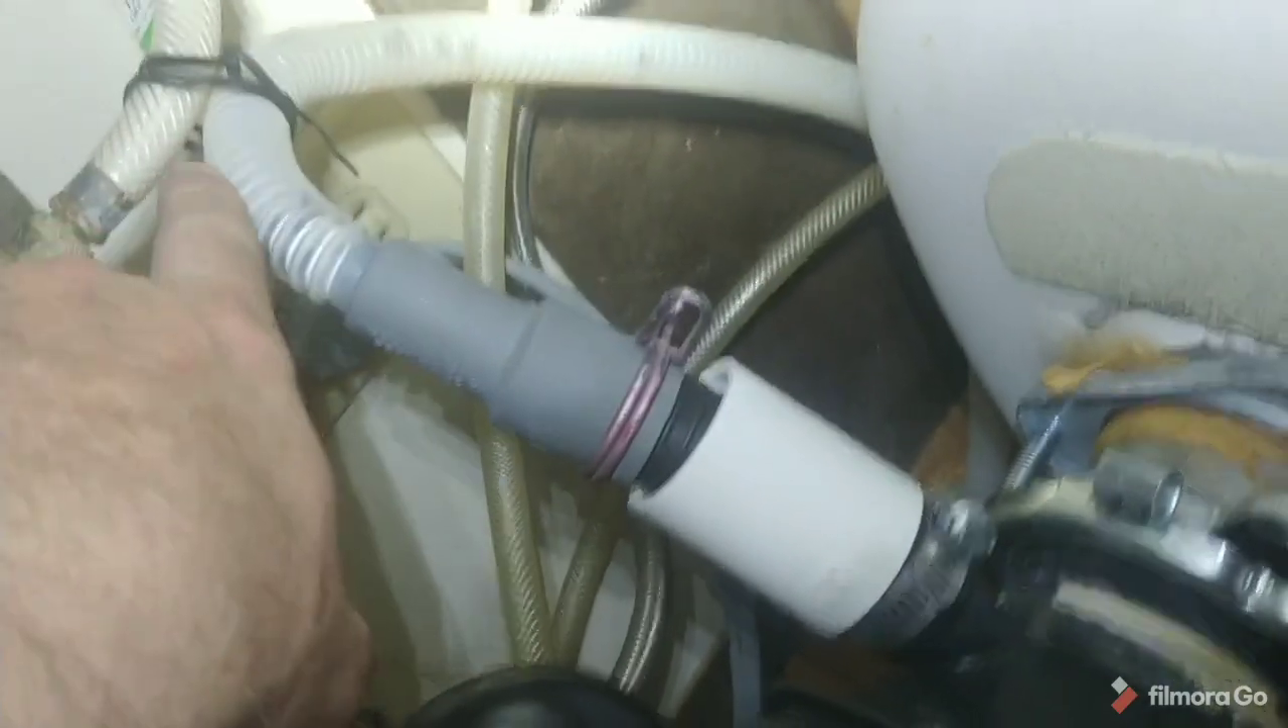We've tied off the line to cut down the kinking. We've got the PVC fitting so it can't kink within that fitting.